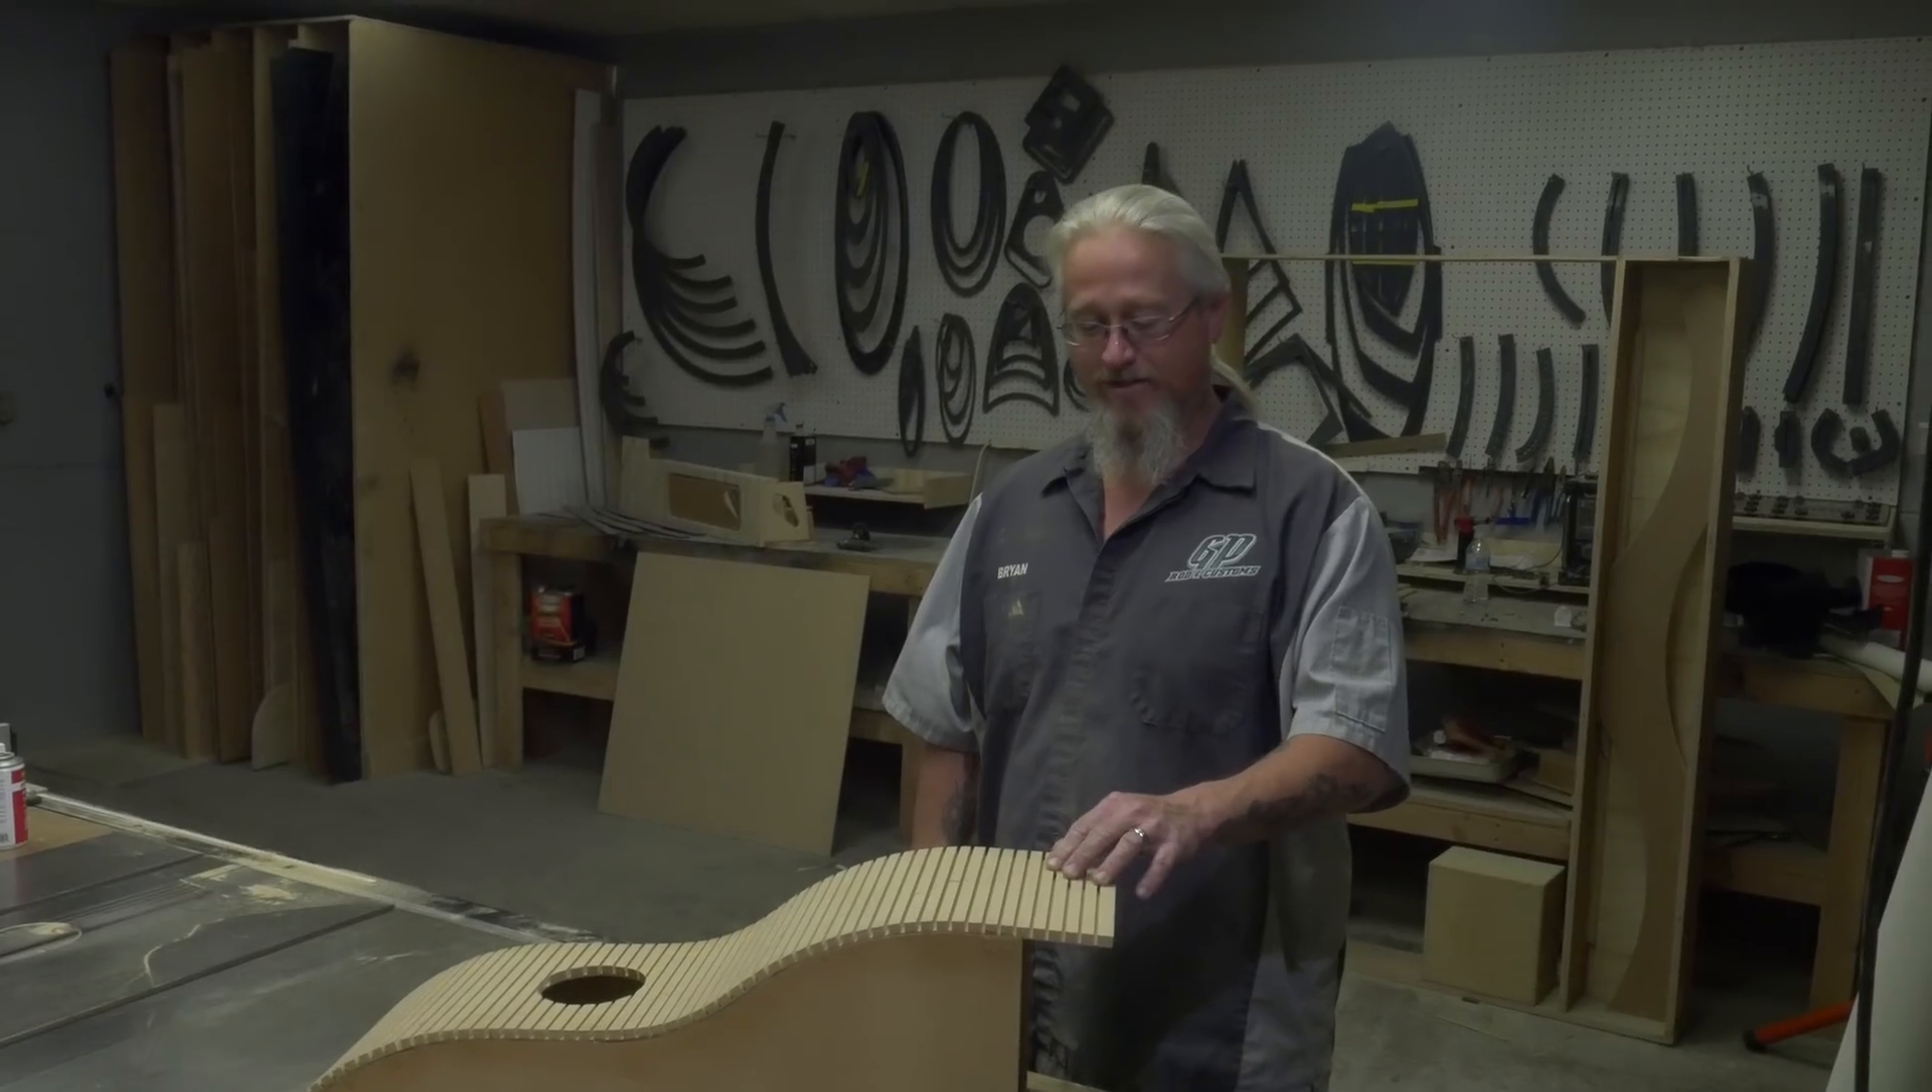All right so i got this extra hanging over.